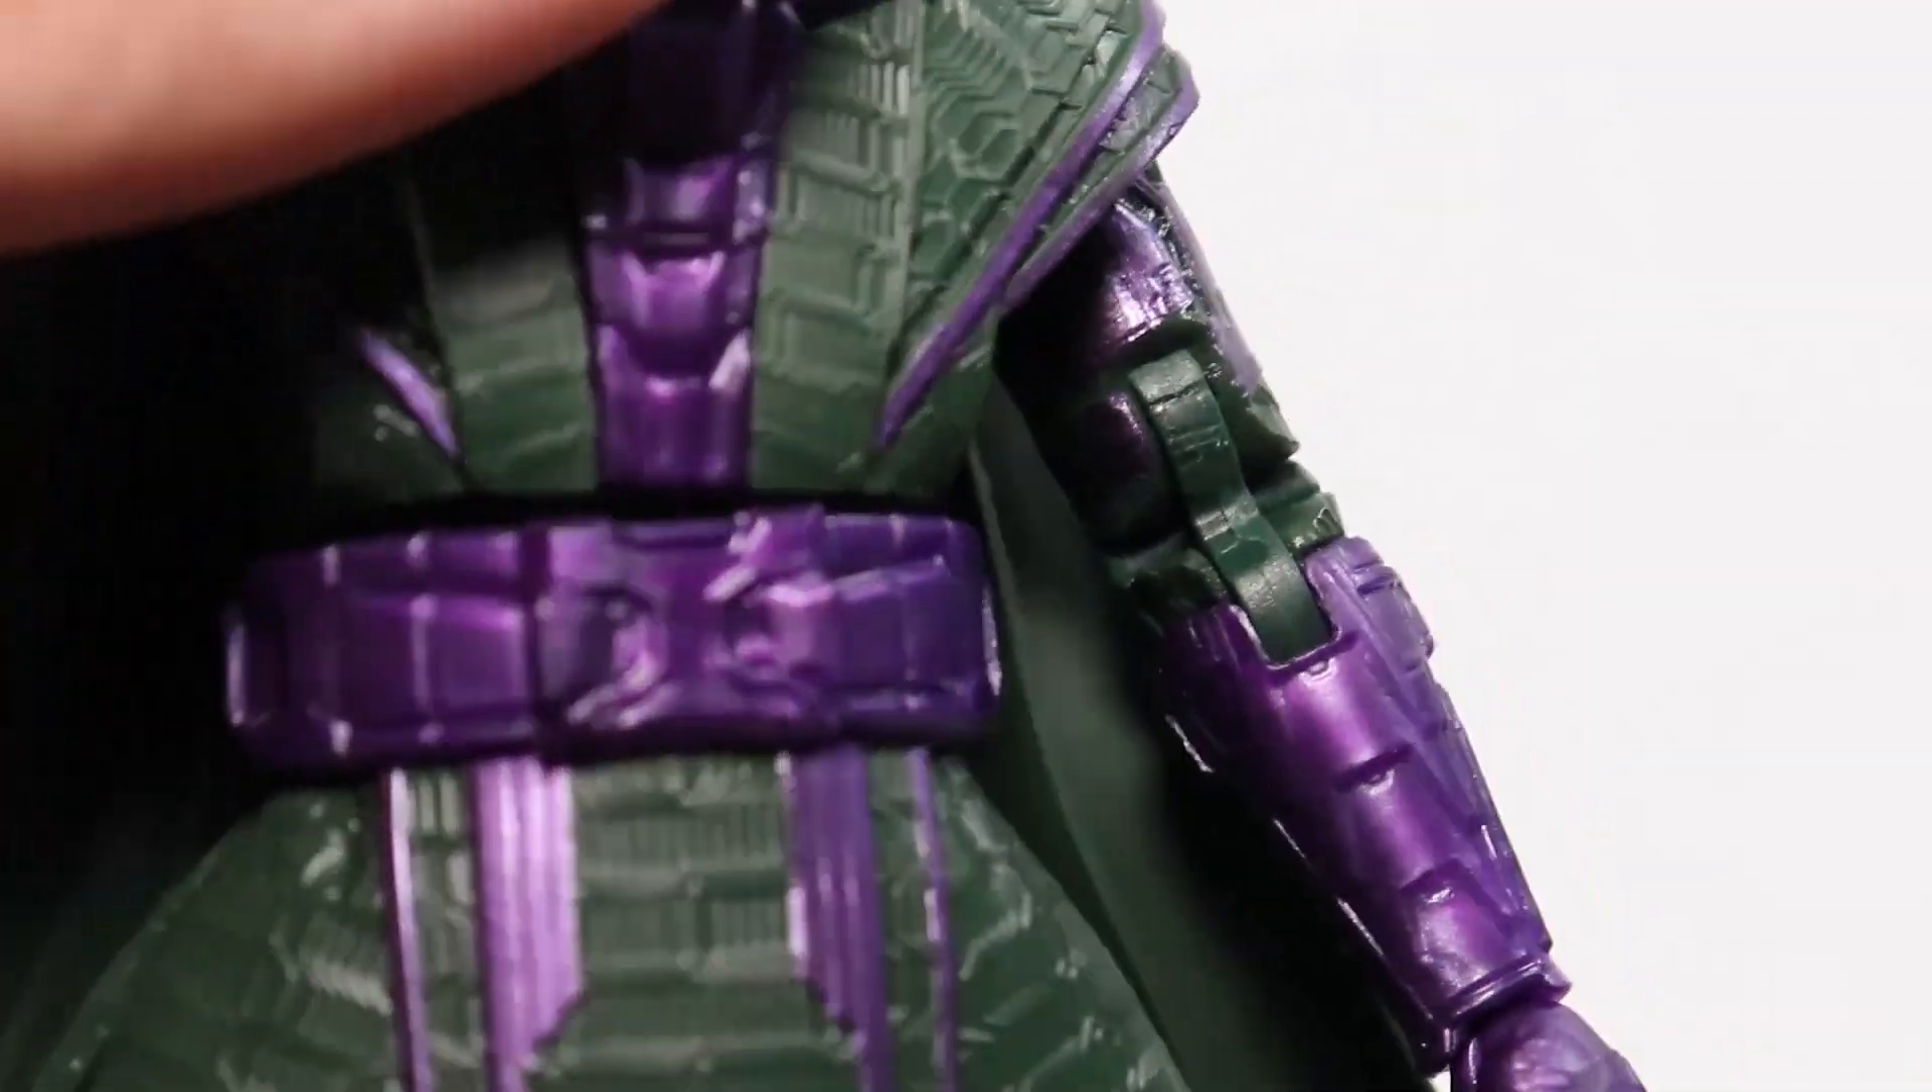My biggest complaint is right here at the ab crunch. There's a big gap there.